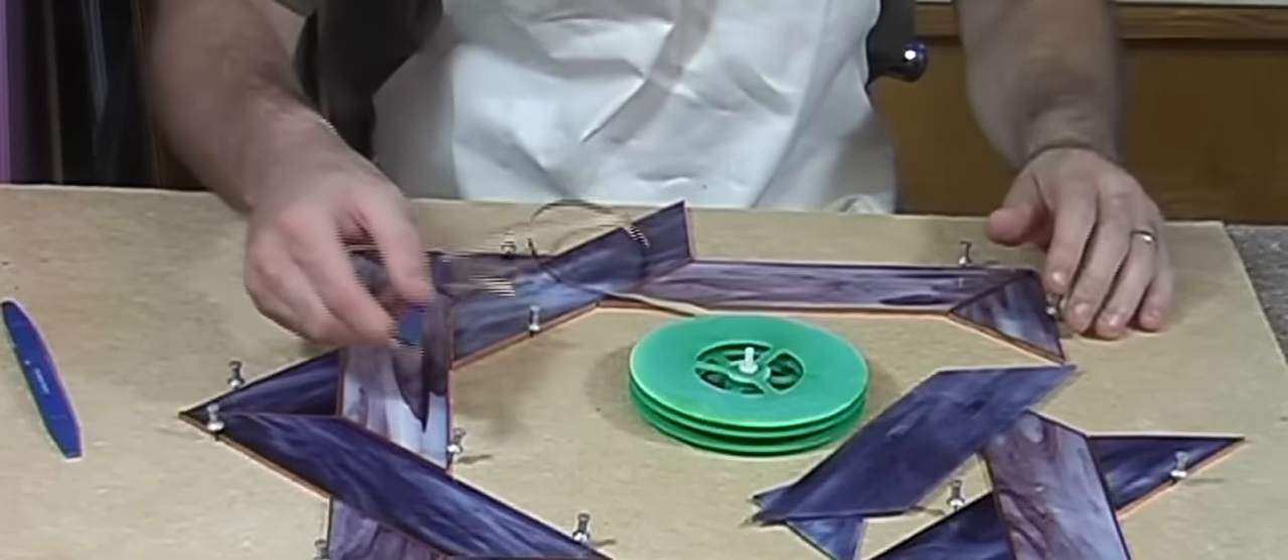As you can see, the glass has all been cut out now, and partially foiled, and pinned to the board.